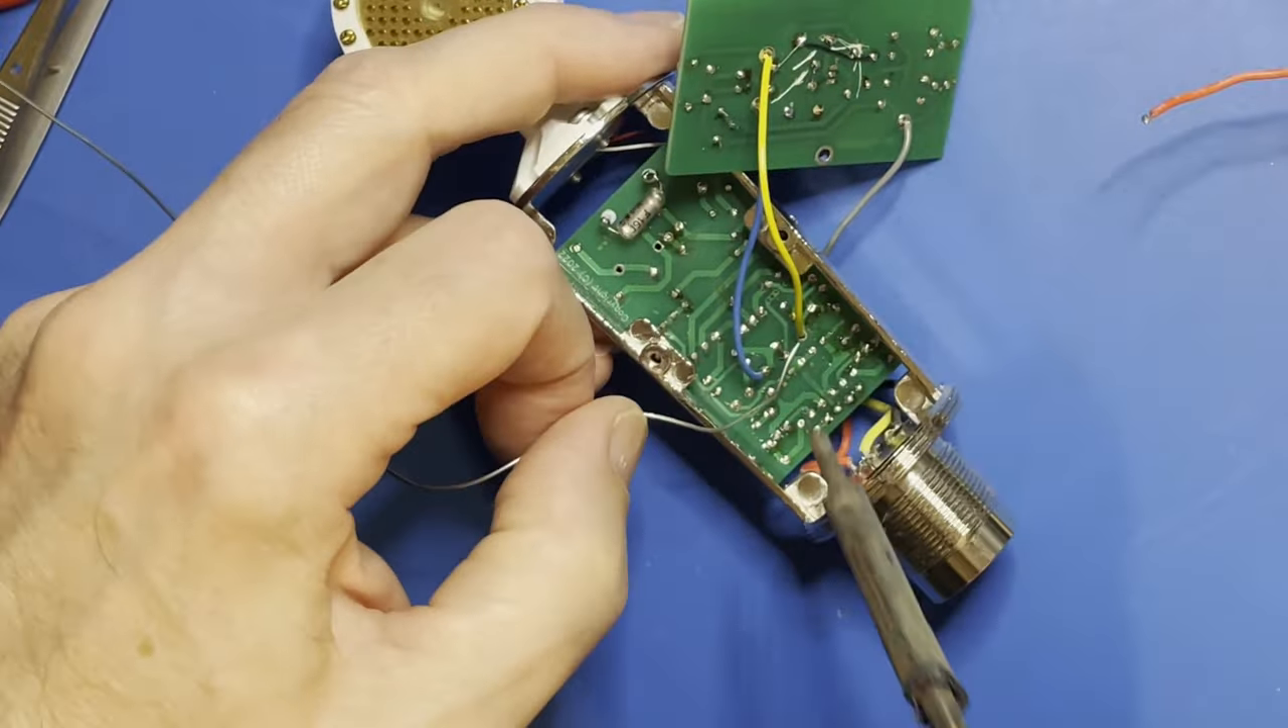And that's the first time i've connected these two boards together.